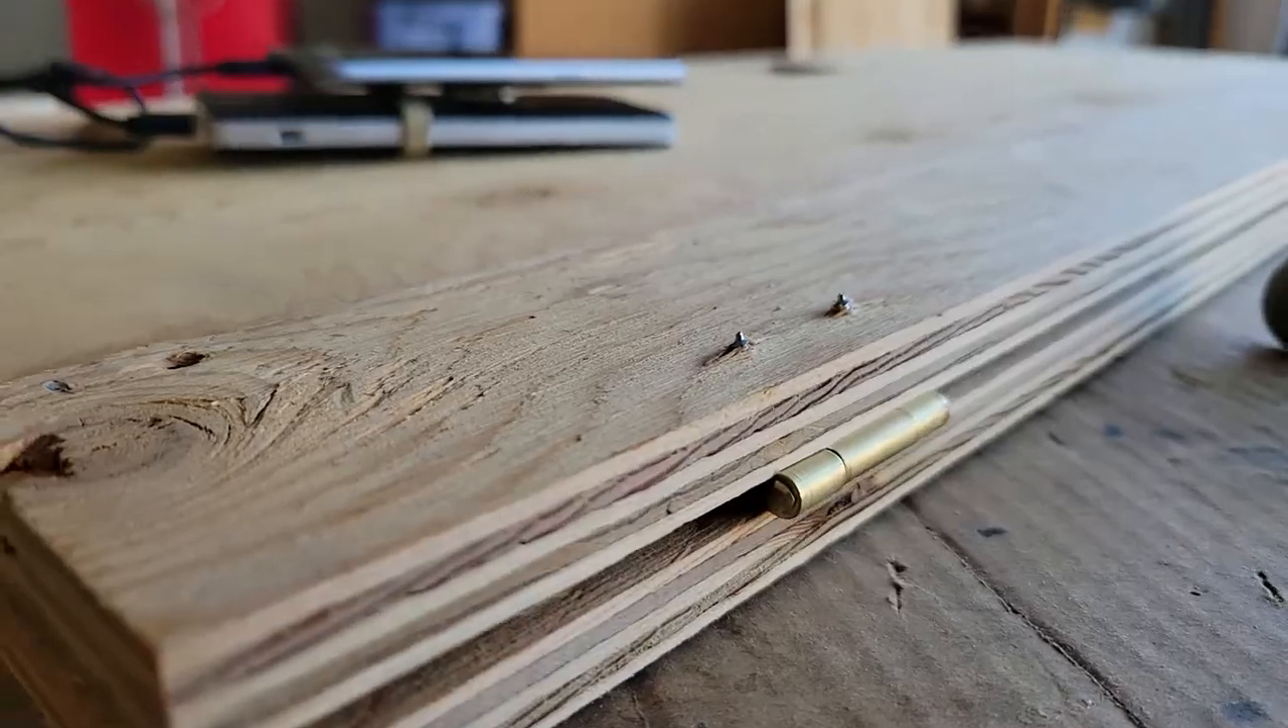All right so here's what I was talking about about those screws sticking out of that wood just a little.